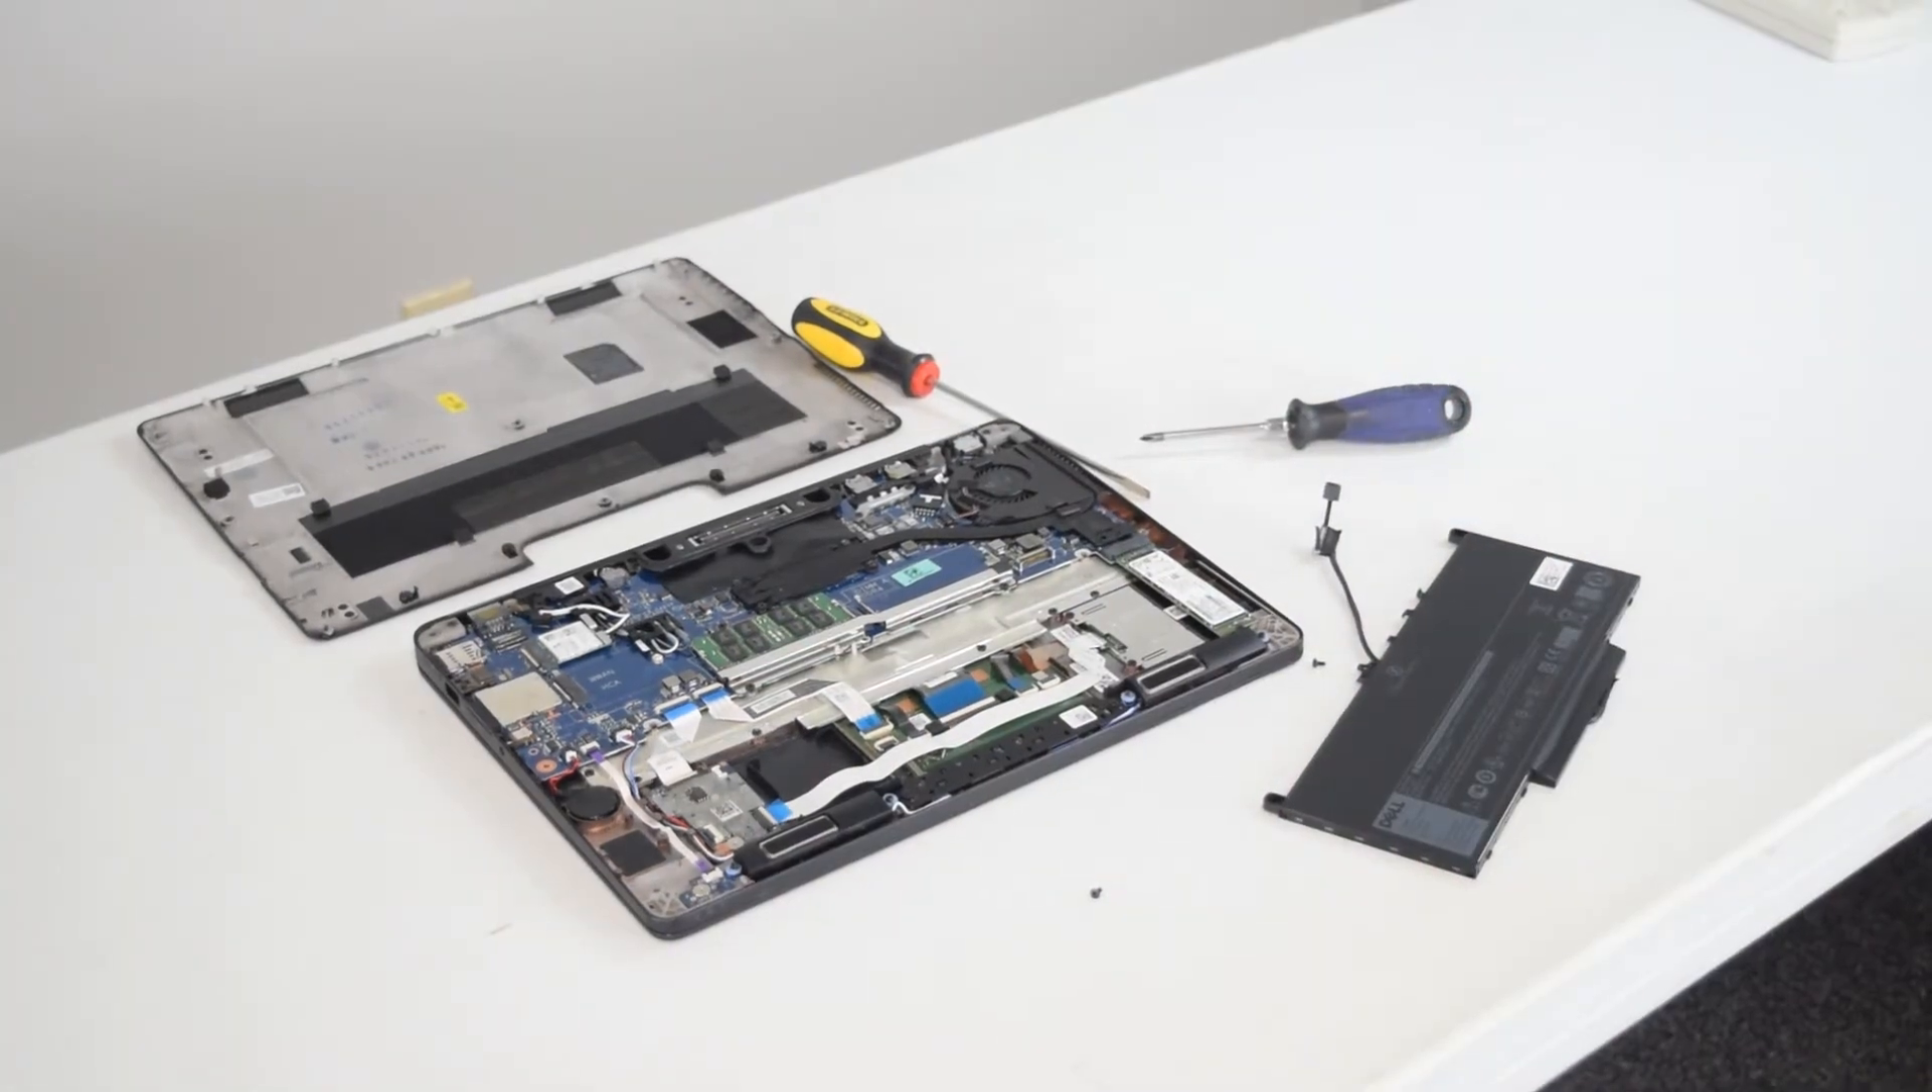Okay you got the battery out.